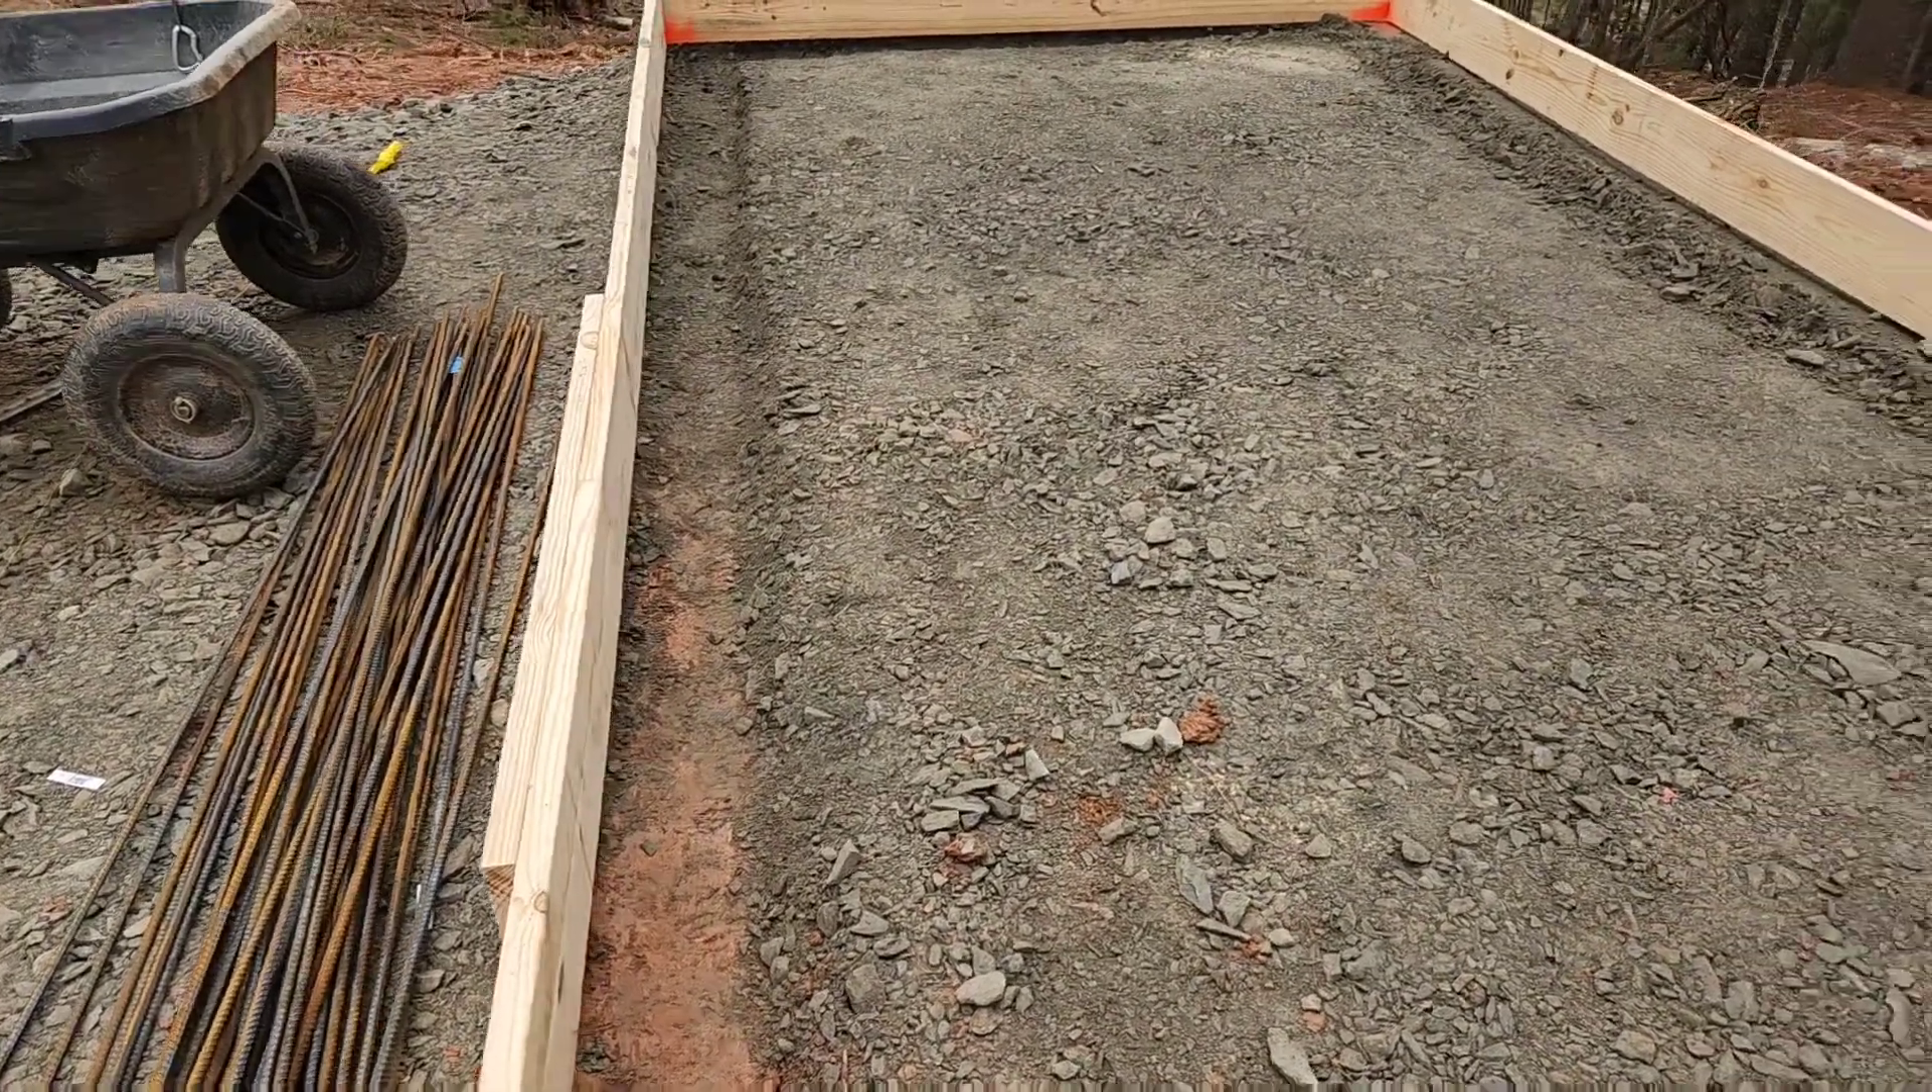I got a bunch of rebar here I've got to get tied up, set in place, and then yeah, then we'll be good to go.